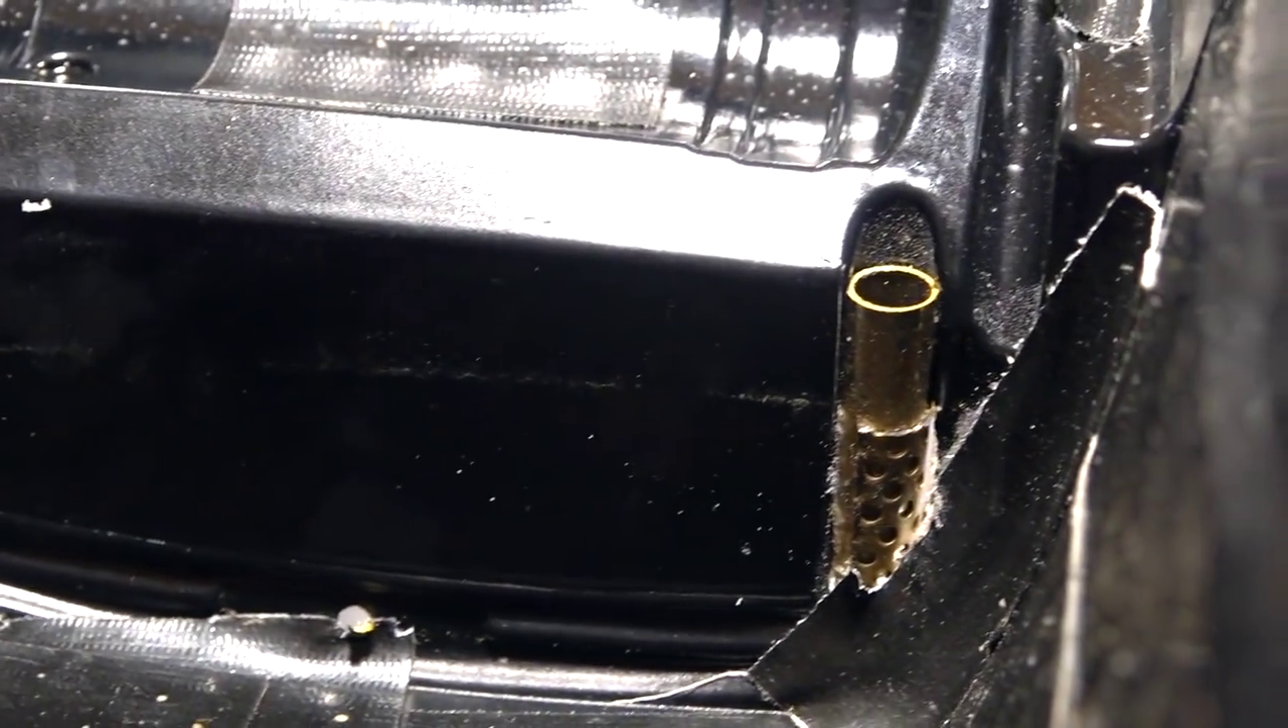Also, if you'll notice, that these pipes, they actually fit perfectly into the groove of the molded area. Look at that.